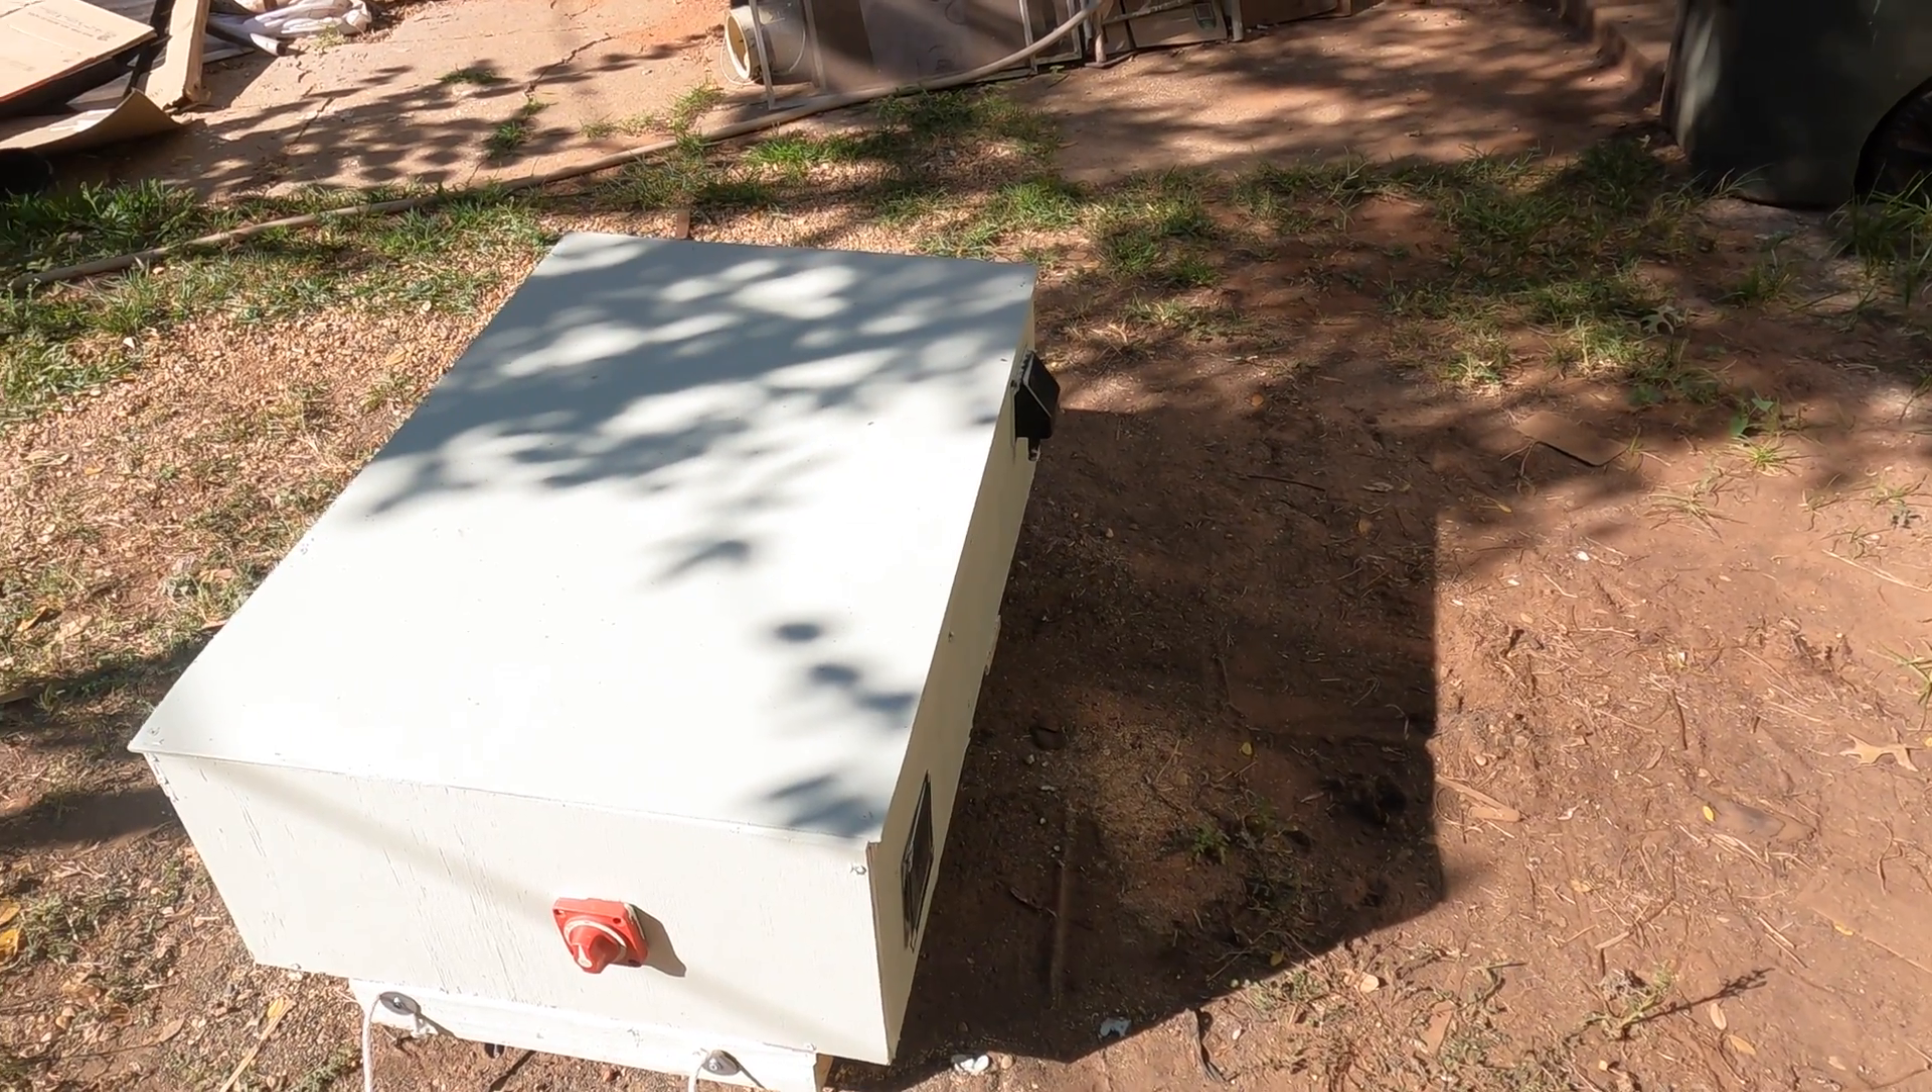As you can see I got the lid on now and I painted it.